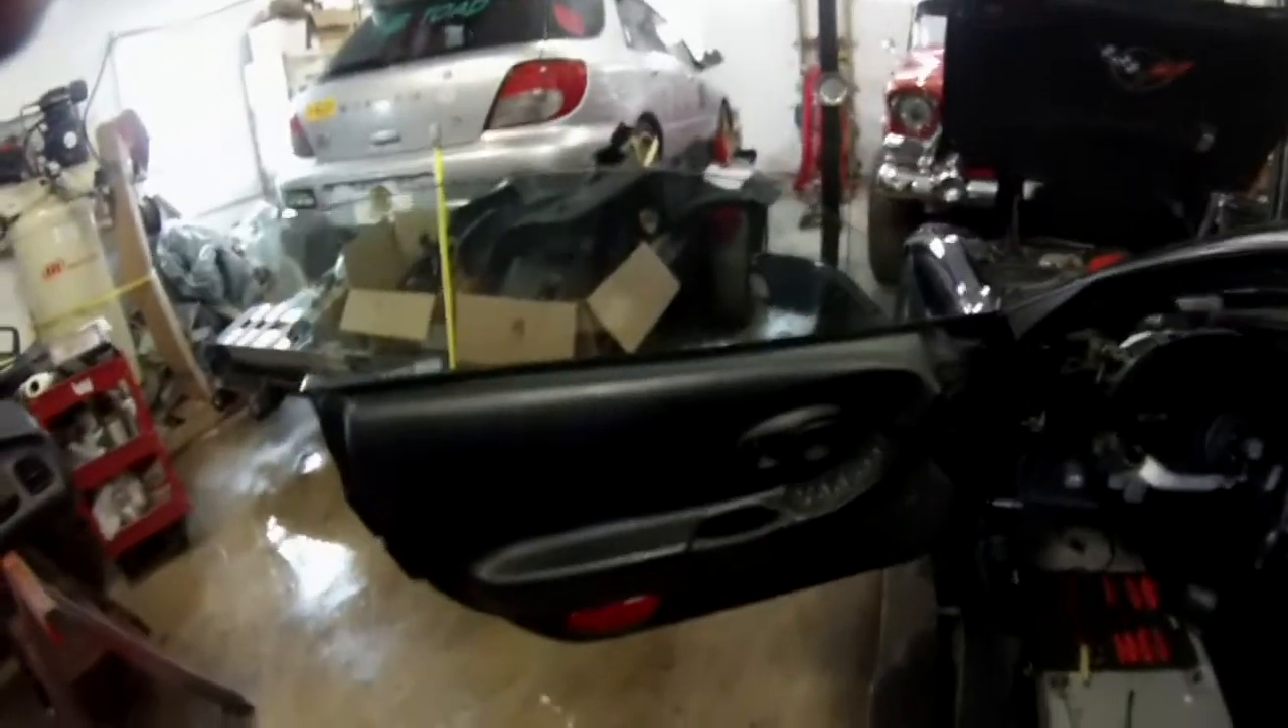So if we look on the inside, we still have to remove the trimming on the doors.